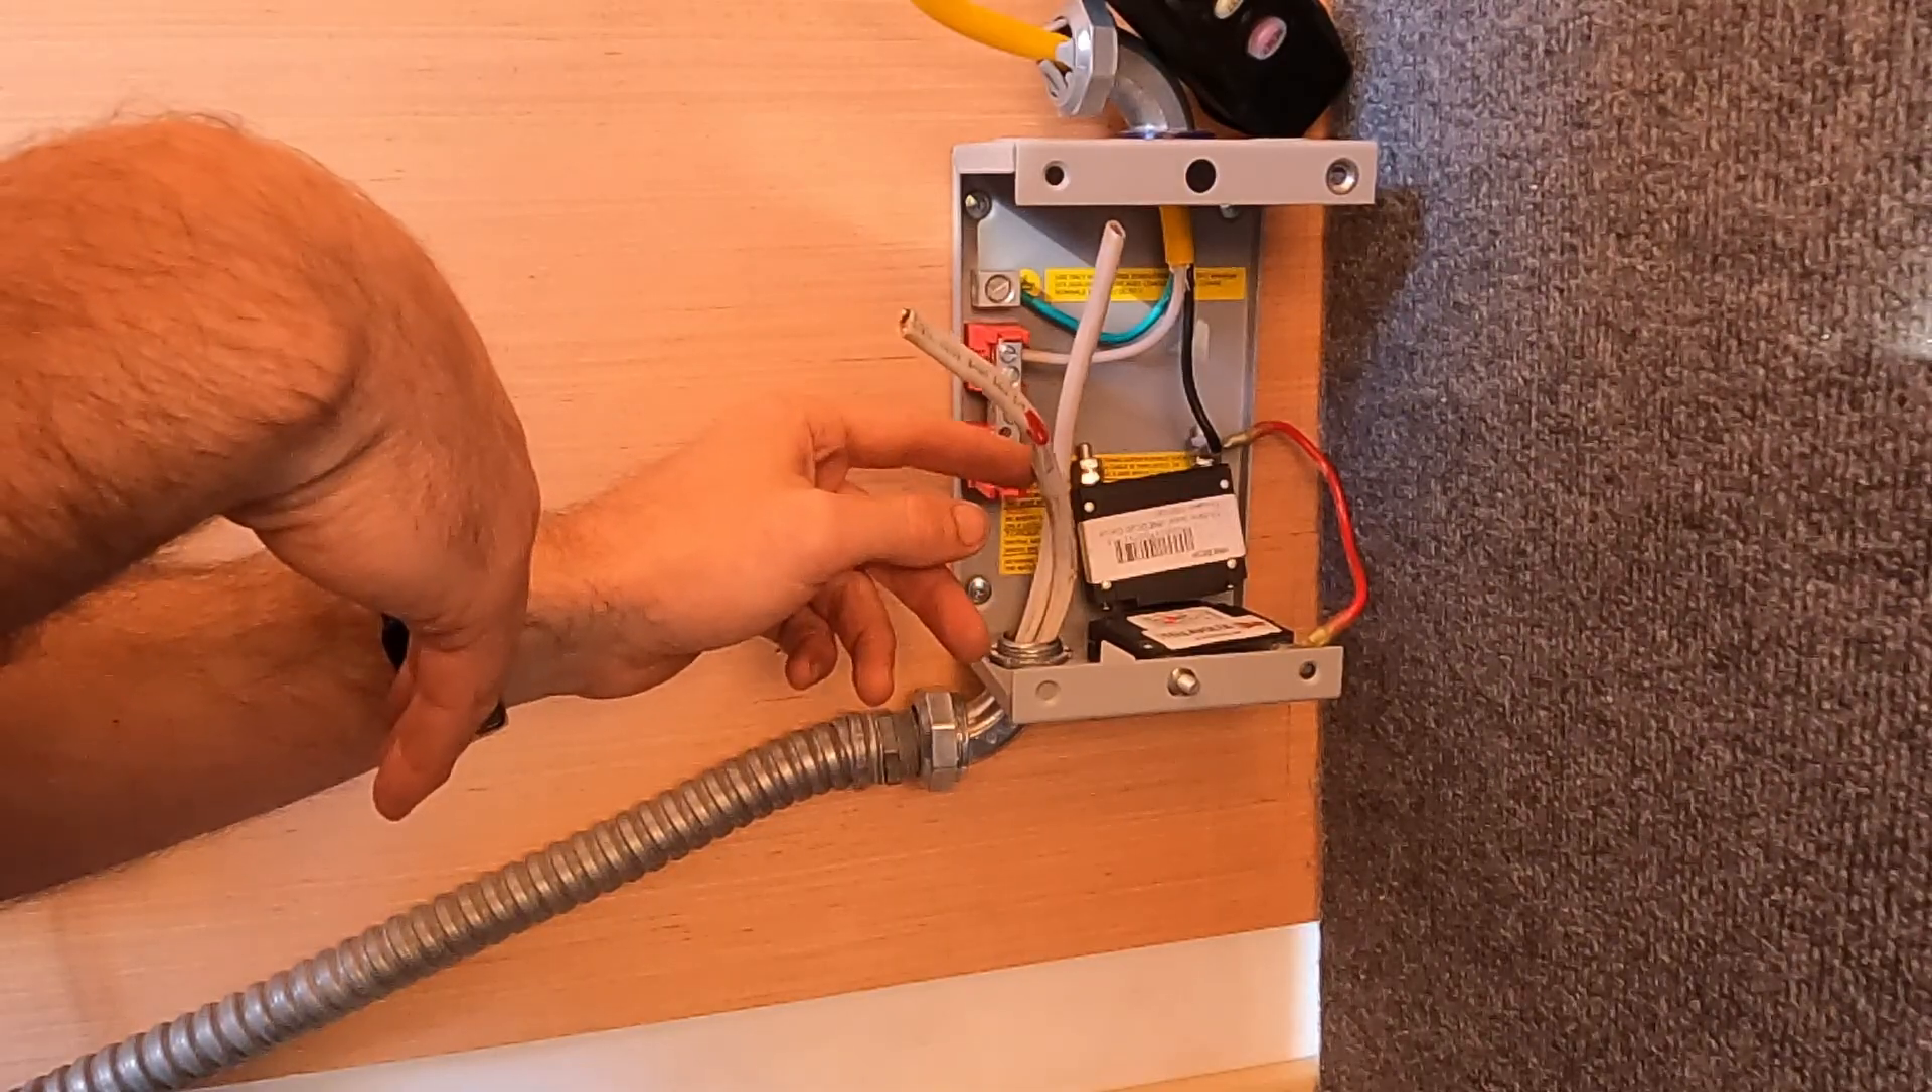So I got my two cords coming in I'm going to have to strip these wires down and connect everything to the proper place but I got them in and it's going to be a very tight squeeze.